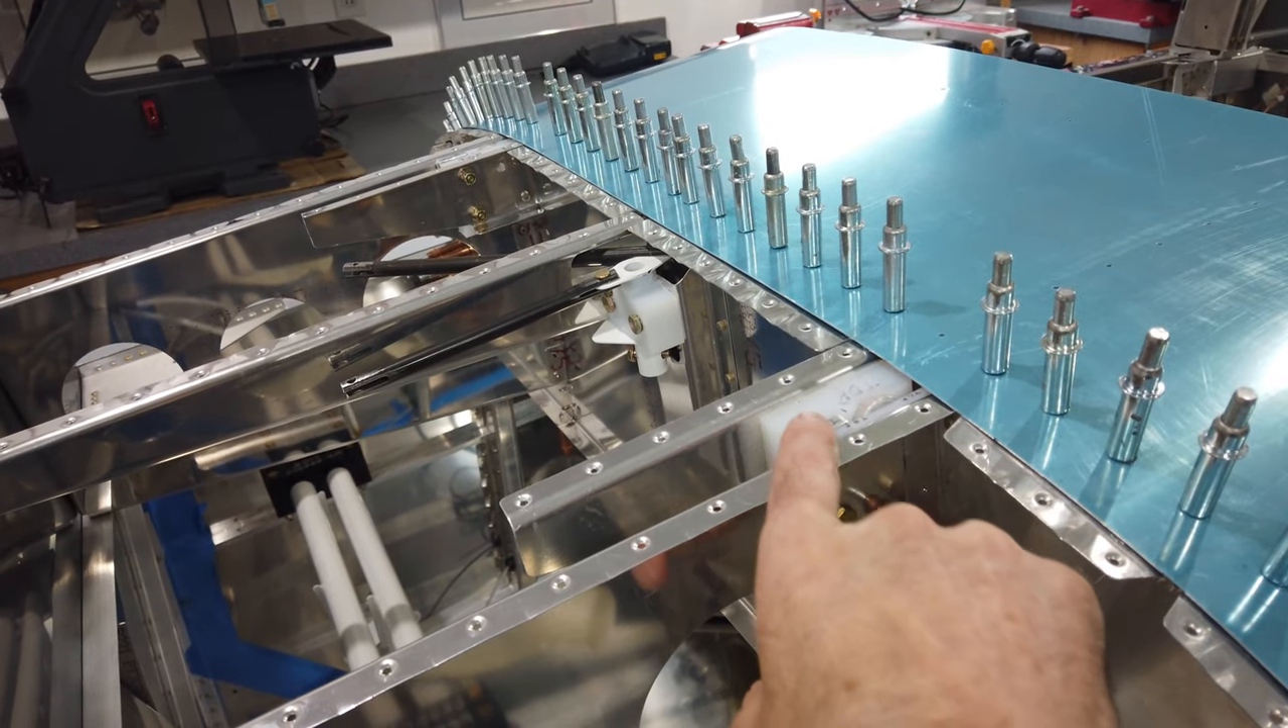As you can see i've got some of the clecos most of the clecos in on the forward edge i have not done the side ones yet but i i'll get to that in a minute.